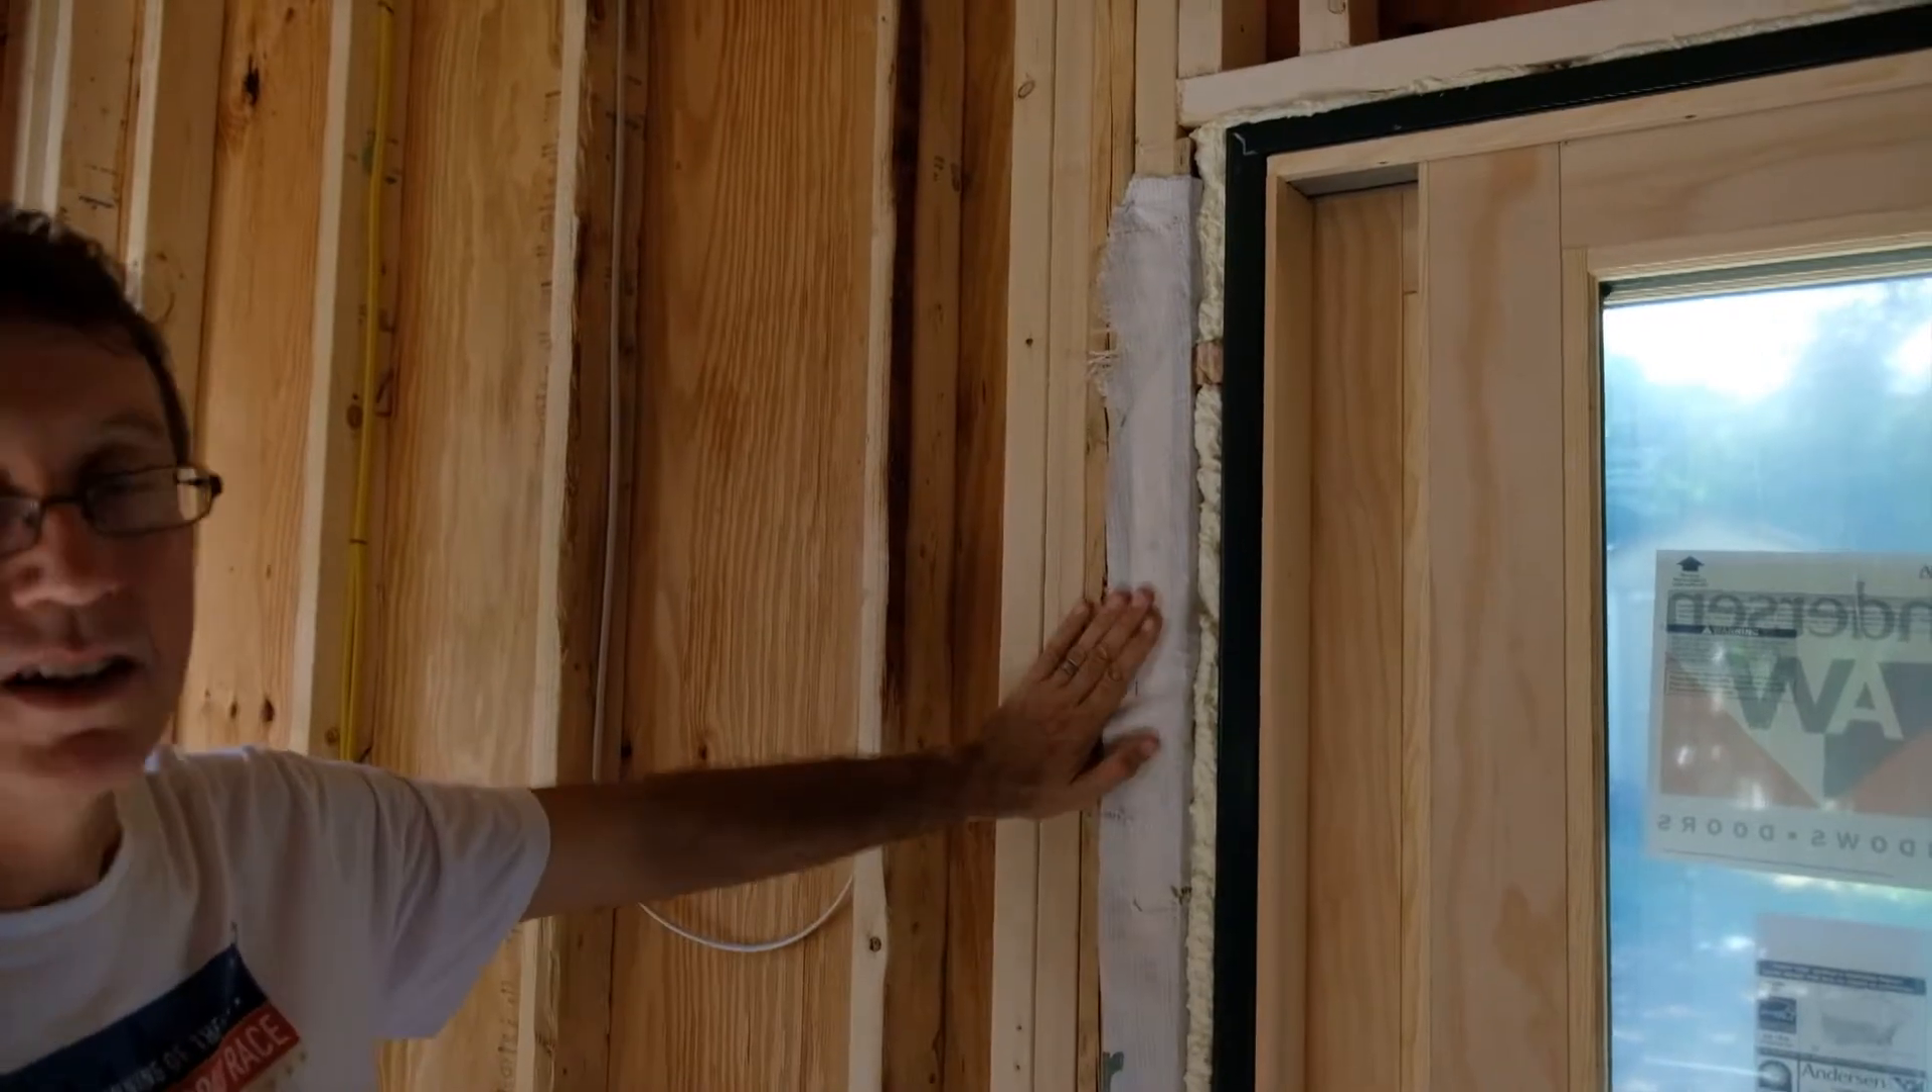Here we see a large glass door that's been installed in its rough opening and sealed properly with low expanding foam.